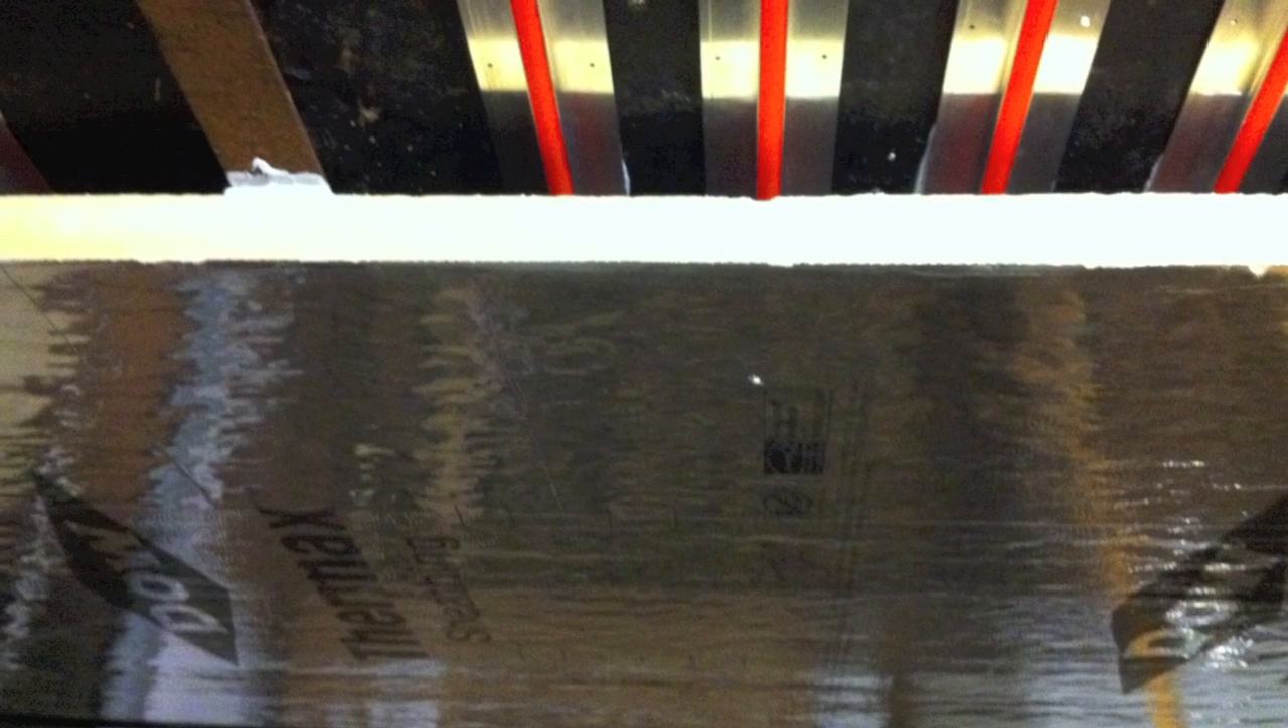Once the tubing was complete, I insulated below the flat plates with 2-inch radiant foil covered insulation board.